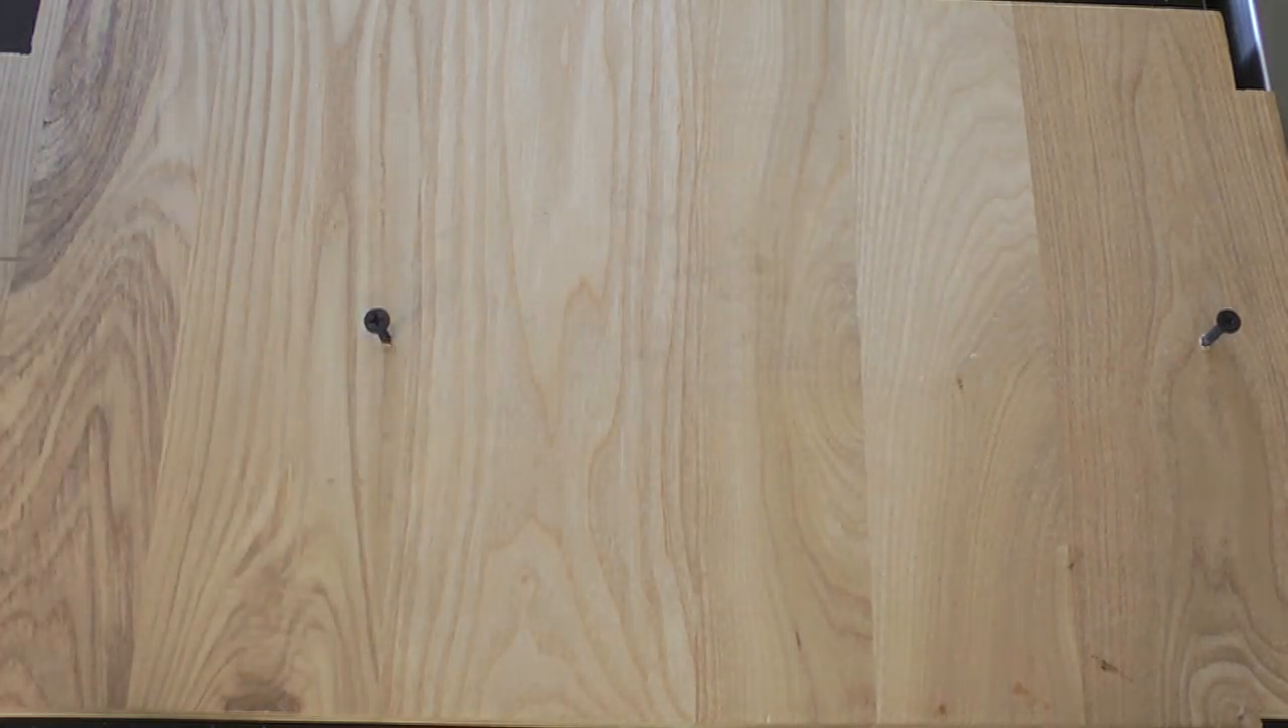So I've put my screws in the board about 300 millimetres apart.